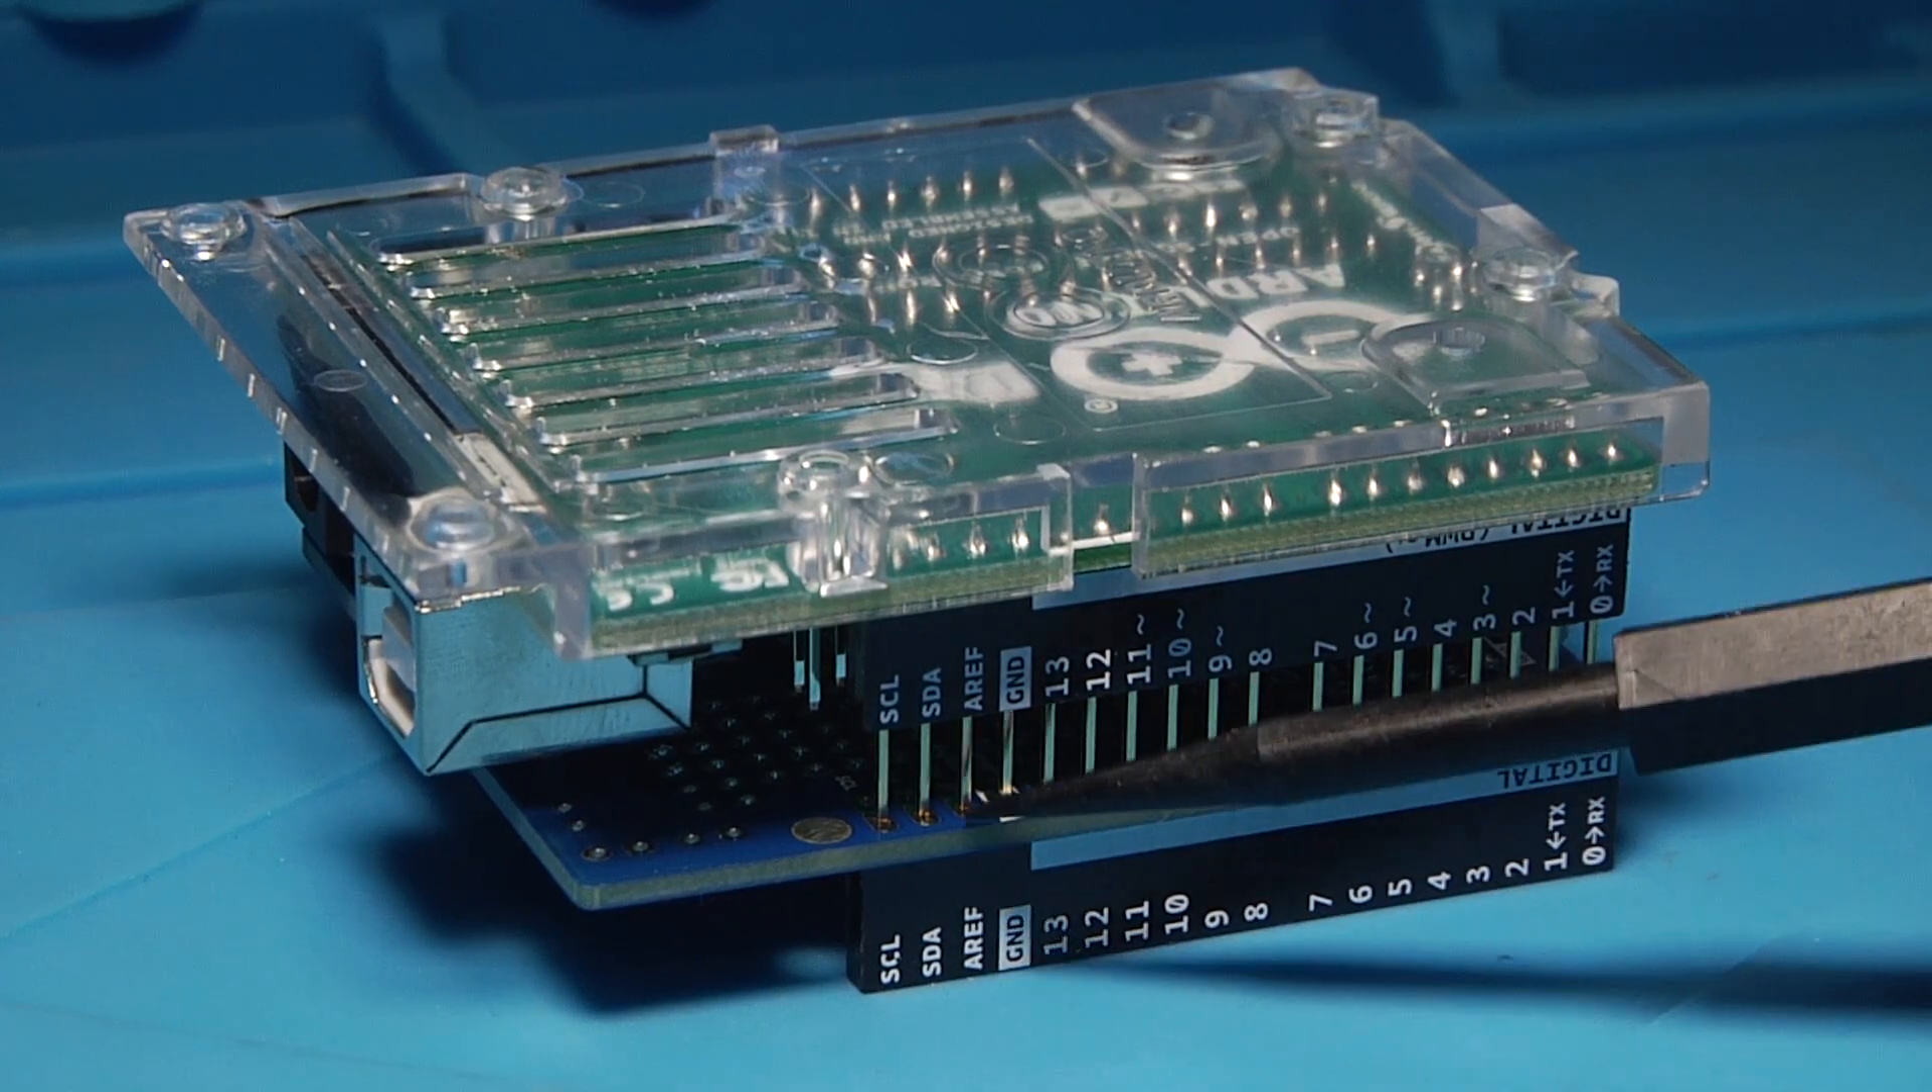As you can see, the pins on the Arduino Uno are now lined up with the pins on the proto shield.